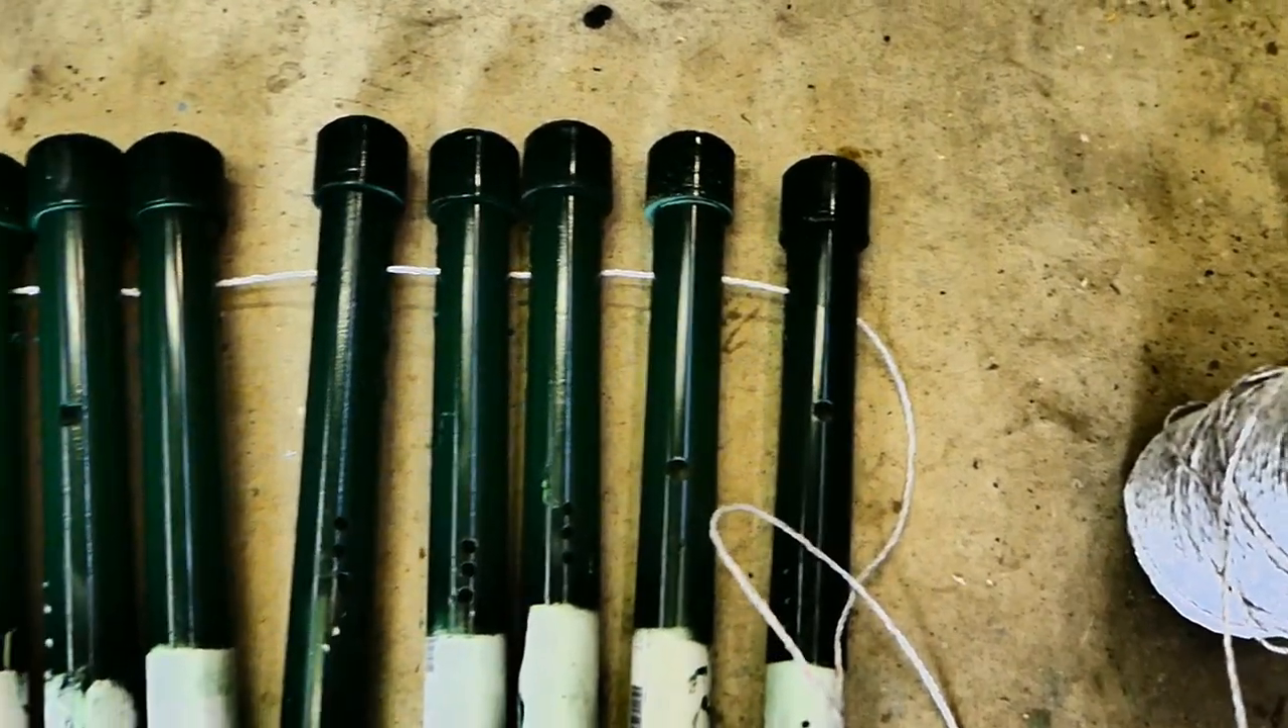The way I did it, initially, as you can see here on the bench, I inserted the poly wire through all the posts at one time, while they're still on the bench.